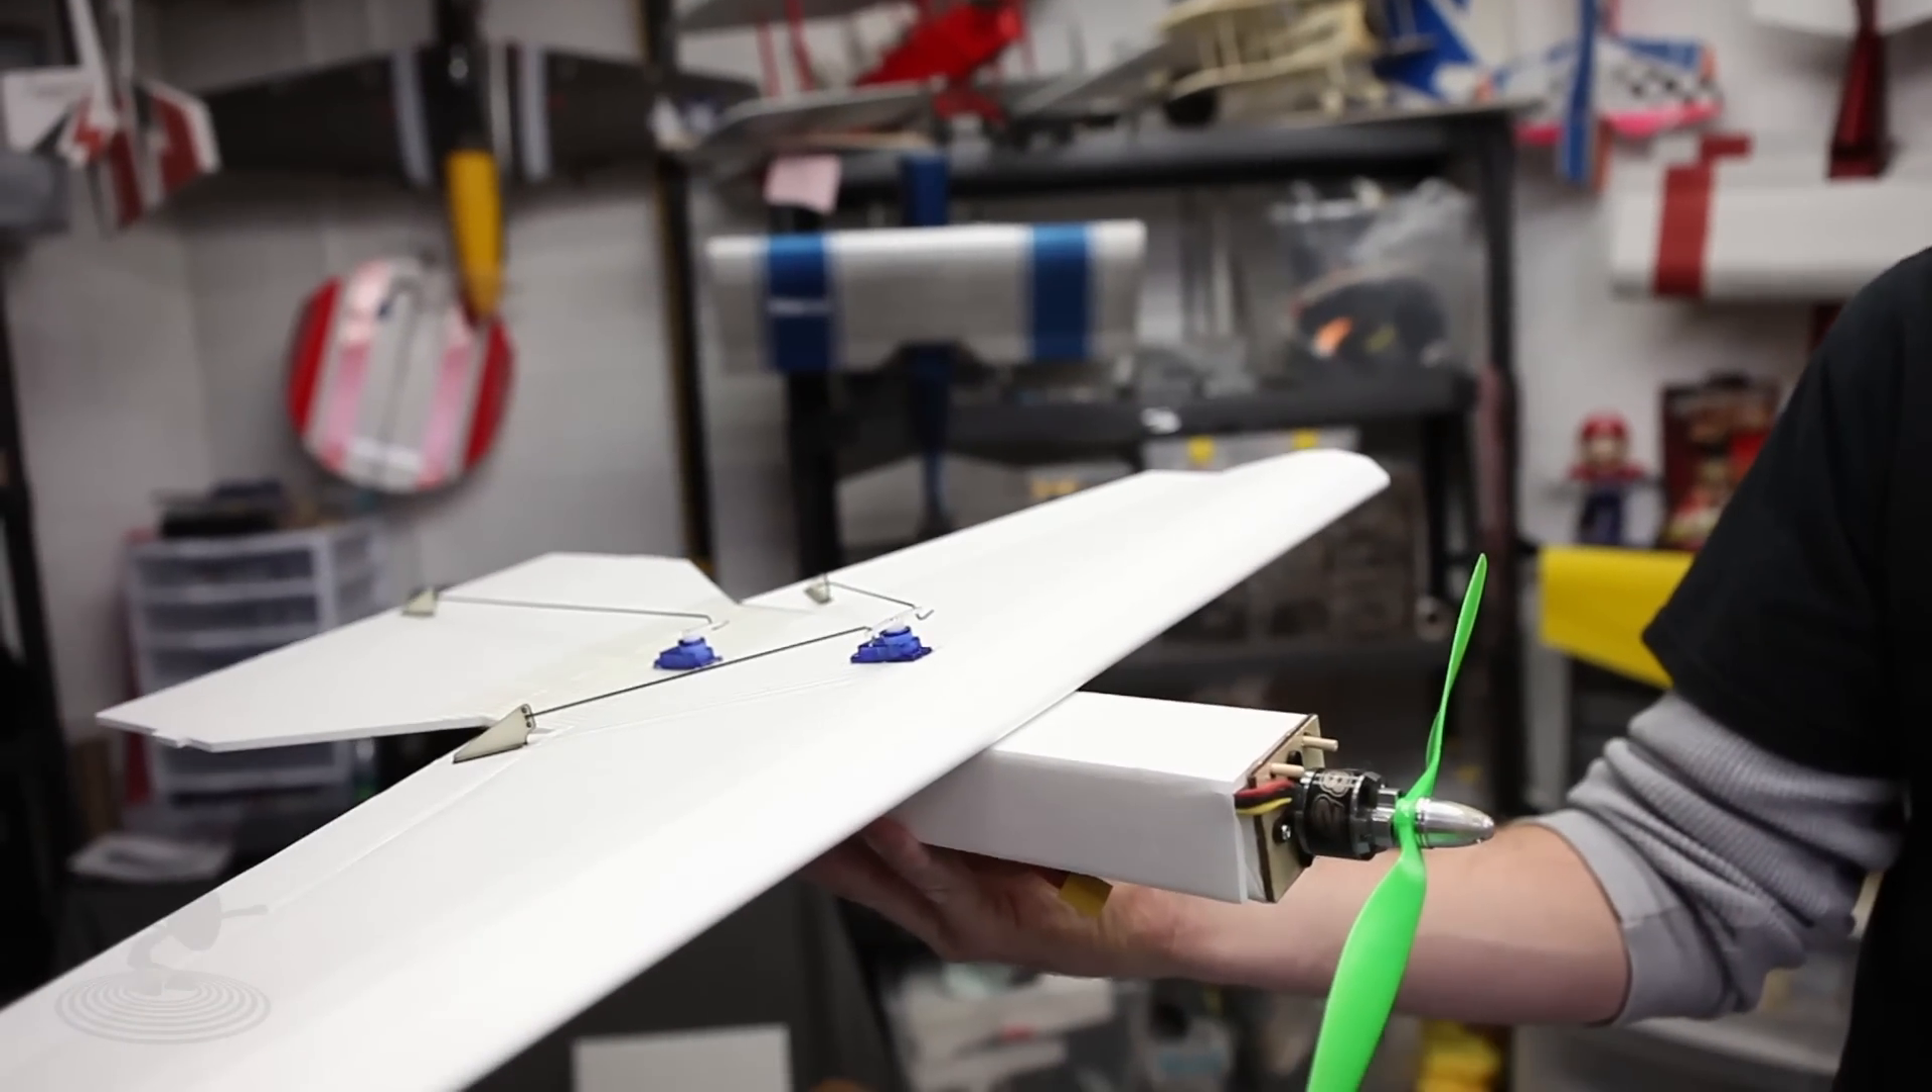And your power pod is on.